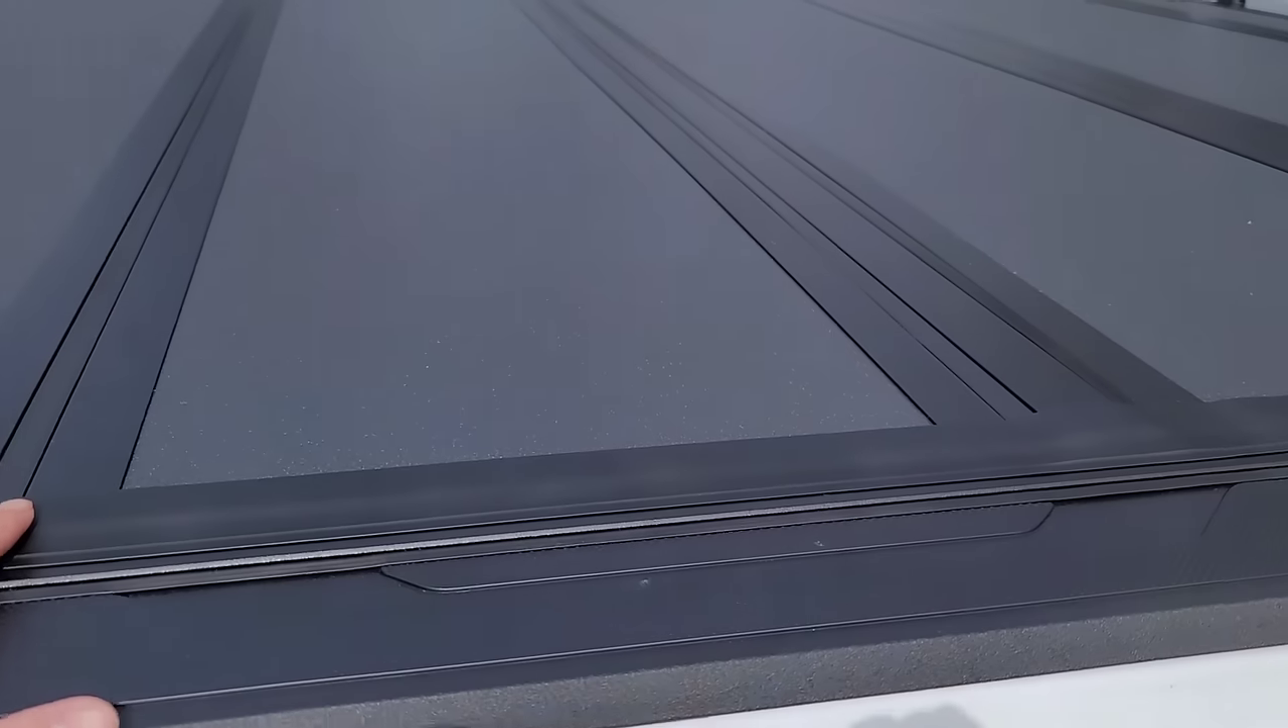We got the tonneau on it's nice and snug it looks really really good definitely looks OEM.